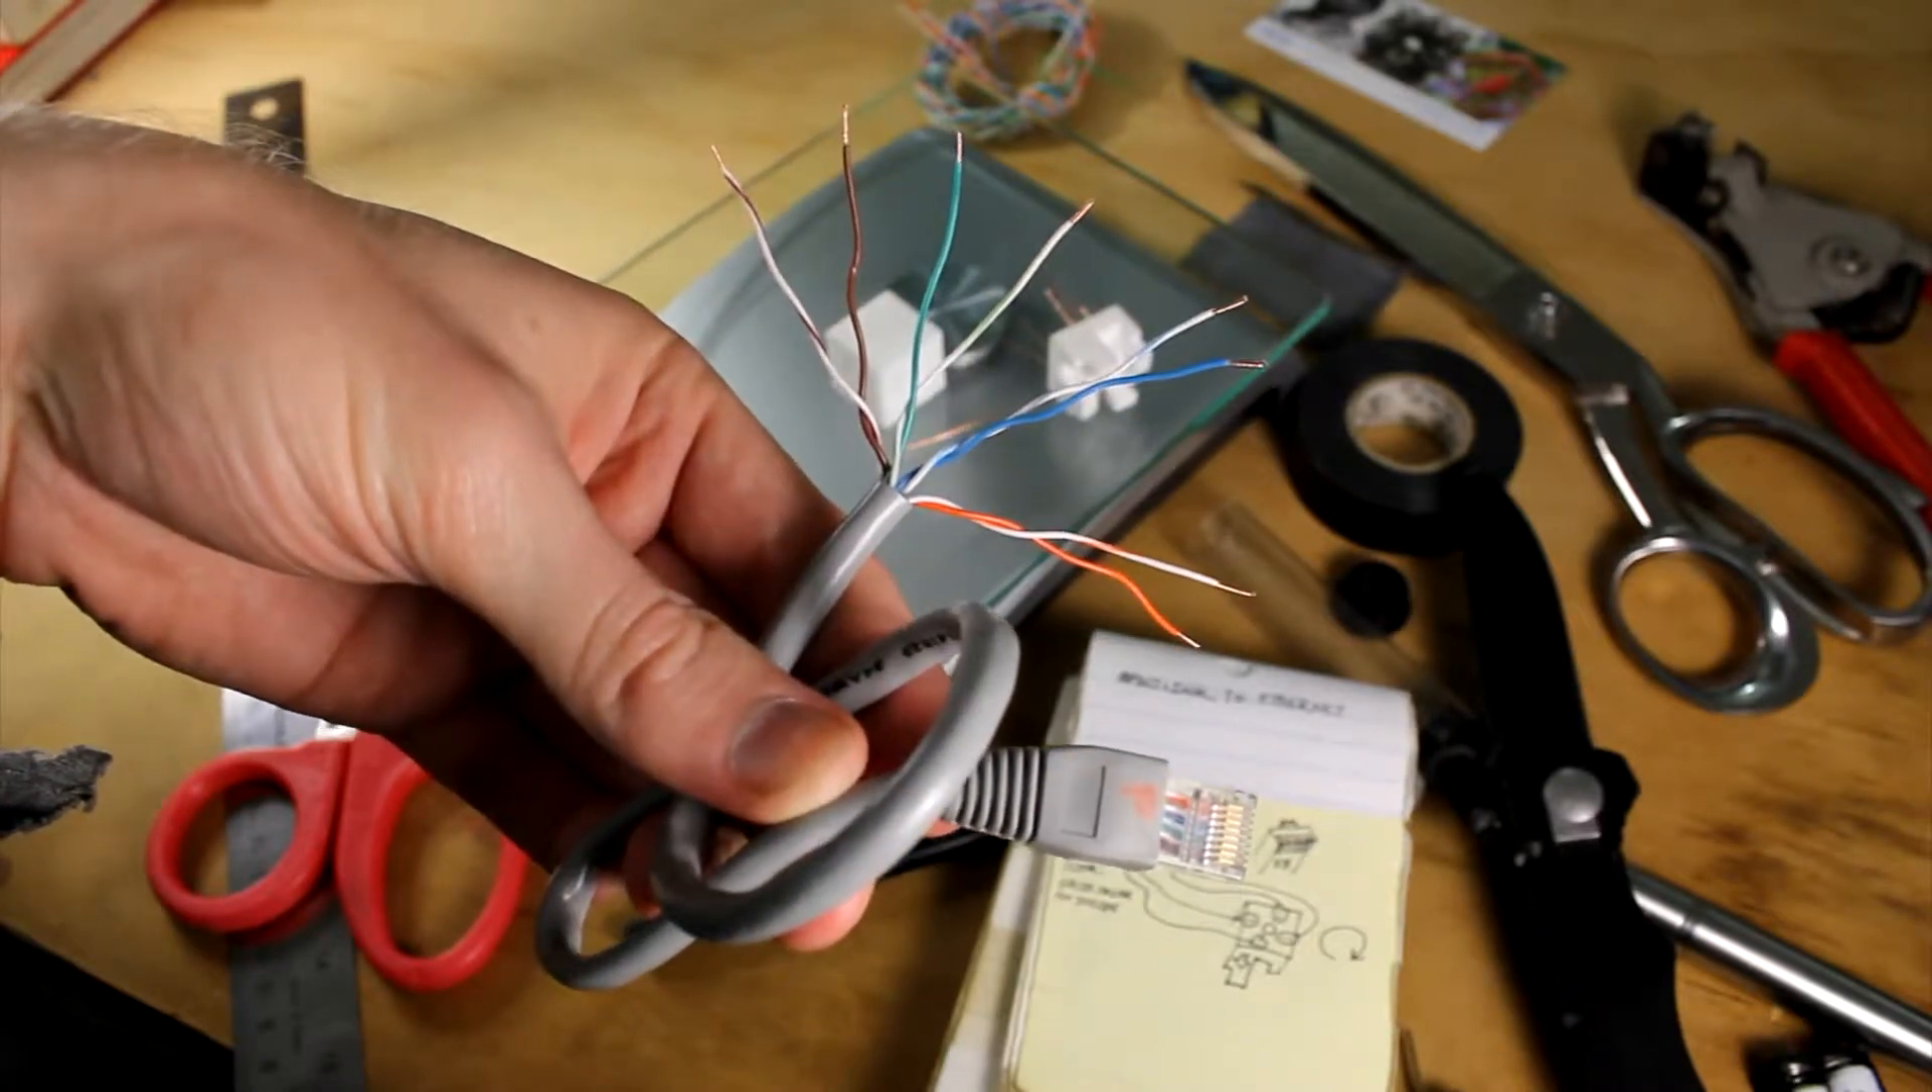I just took a standard Ethernet cable, chopped it in half, and removed the cladding from the wires.